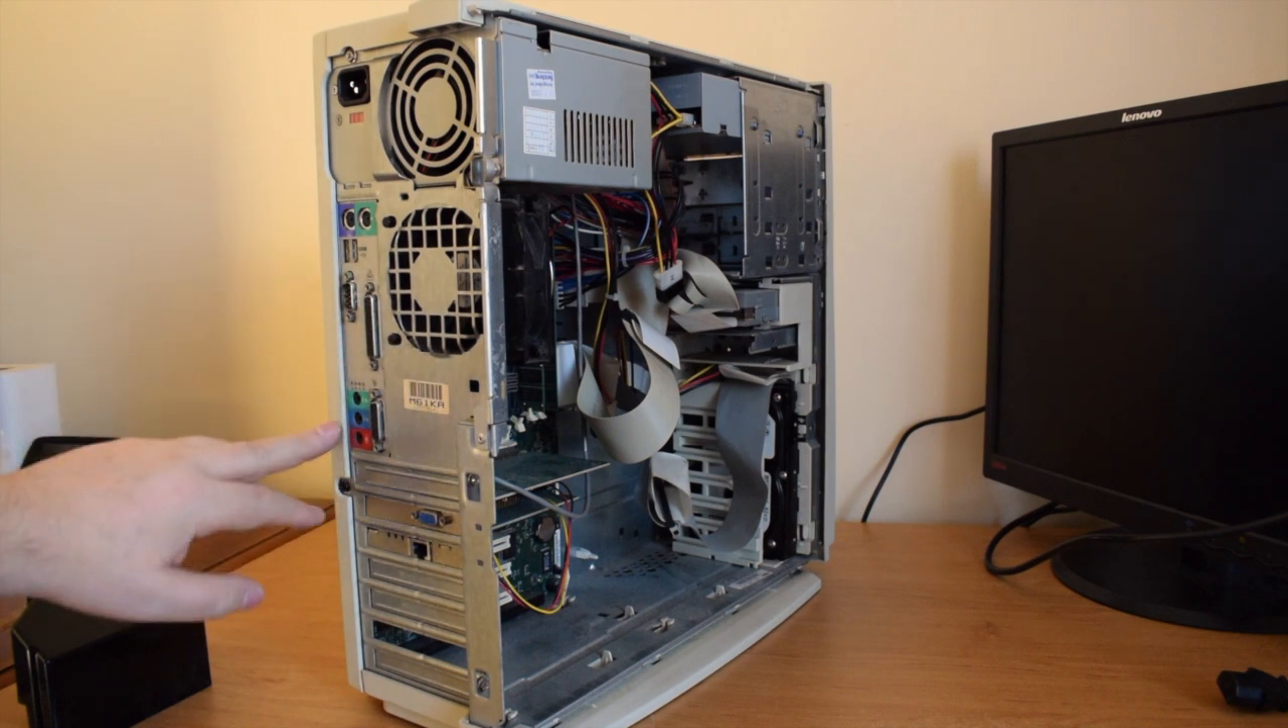Okay so I've taken the side panel off and I've also taken the CPU cover off so we can see that in a second.